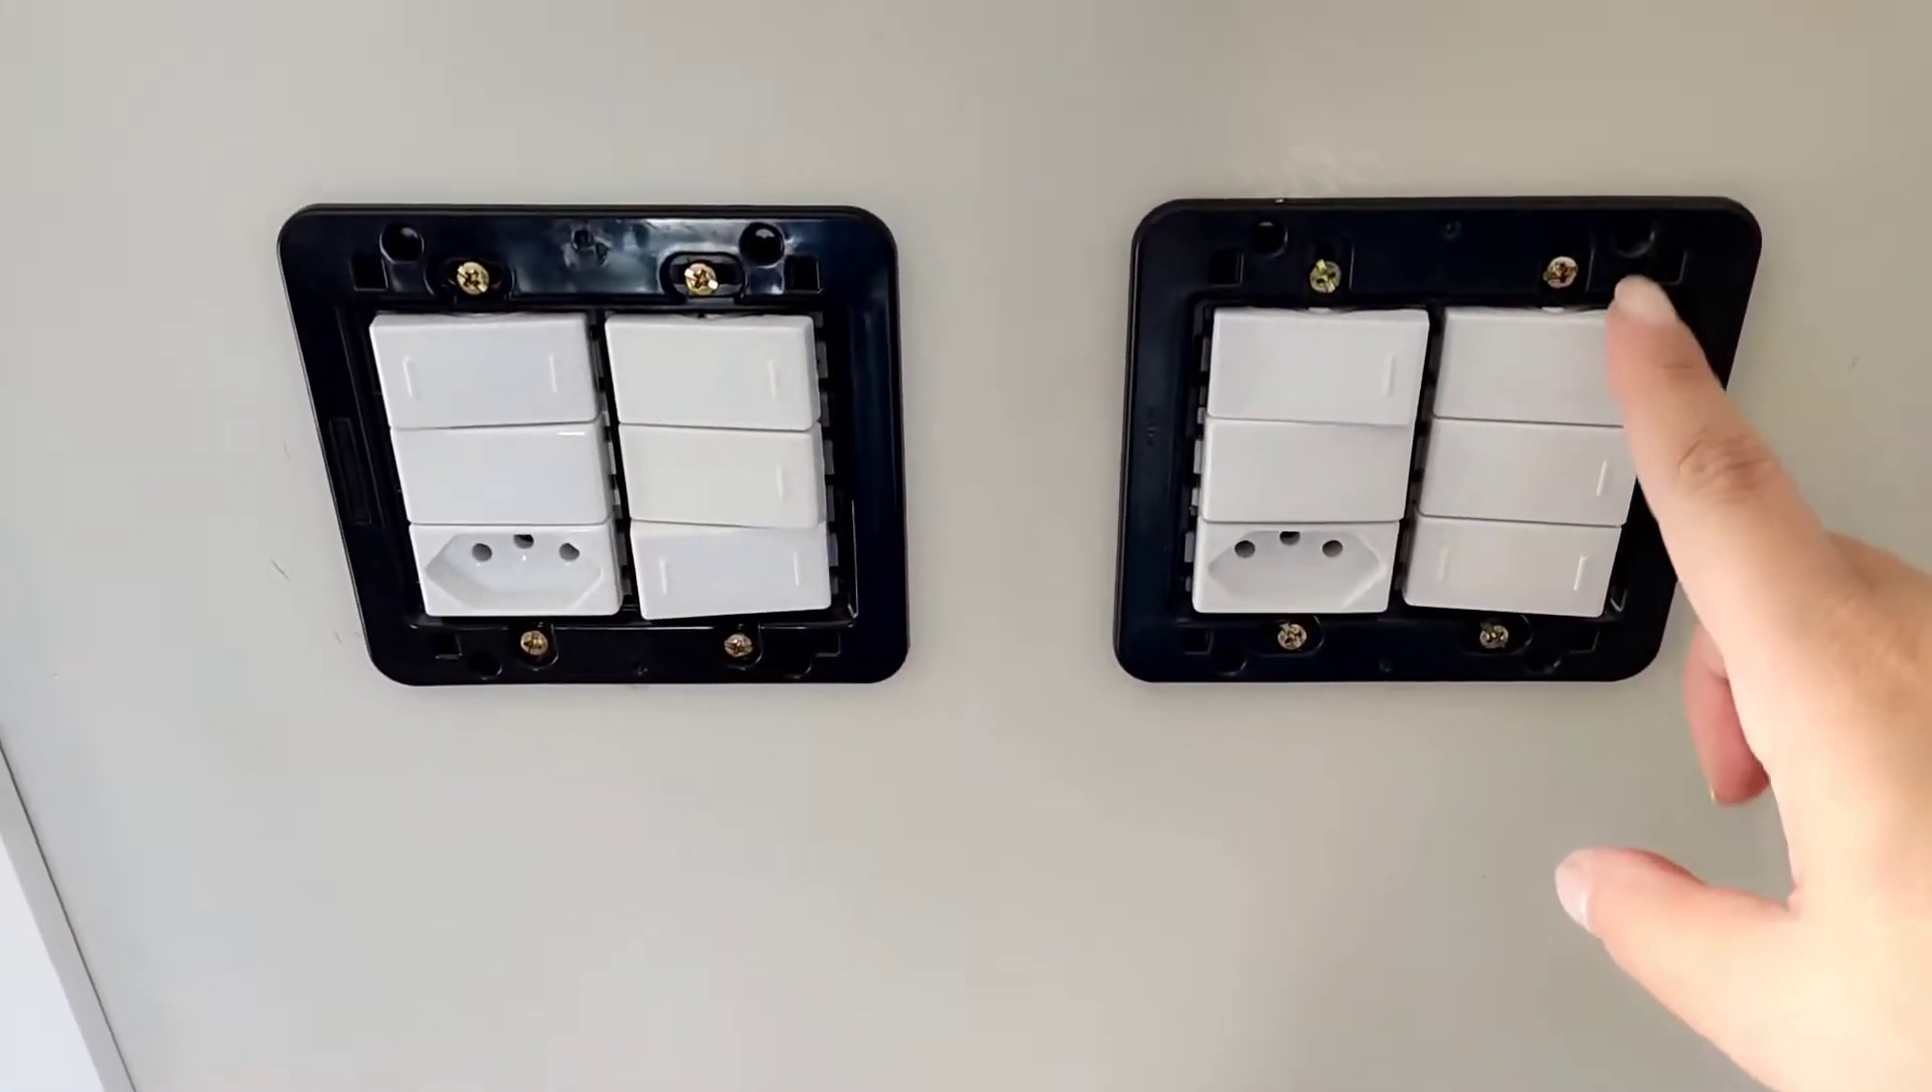Aqui a sua tomada está tudo sem o espelho. Está só com a tomada instalada.